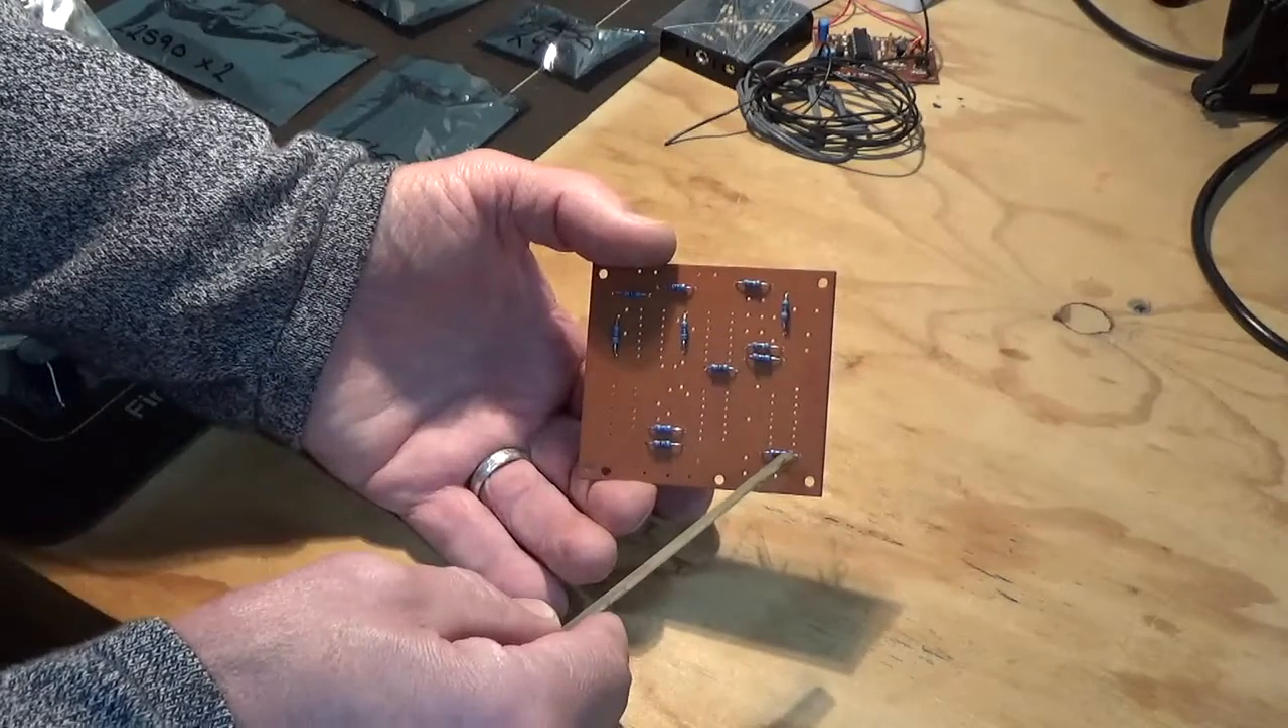The first thing that we've put in are the resistors.